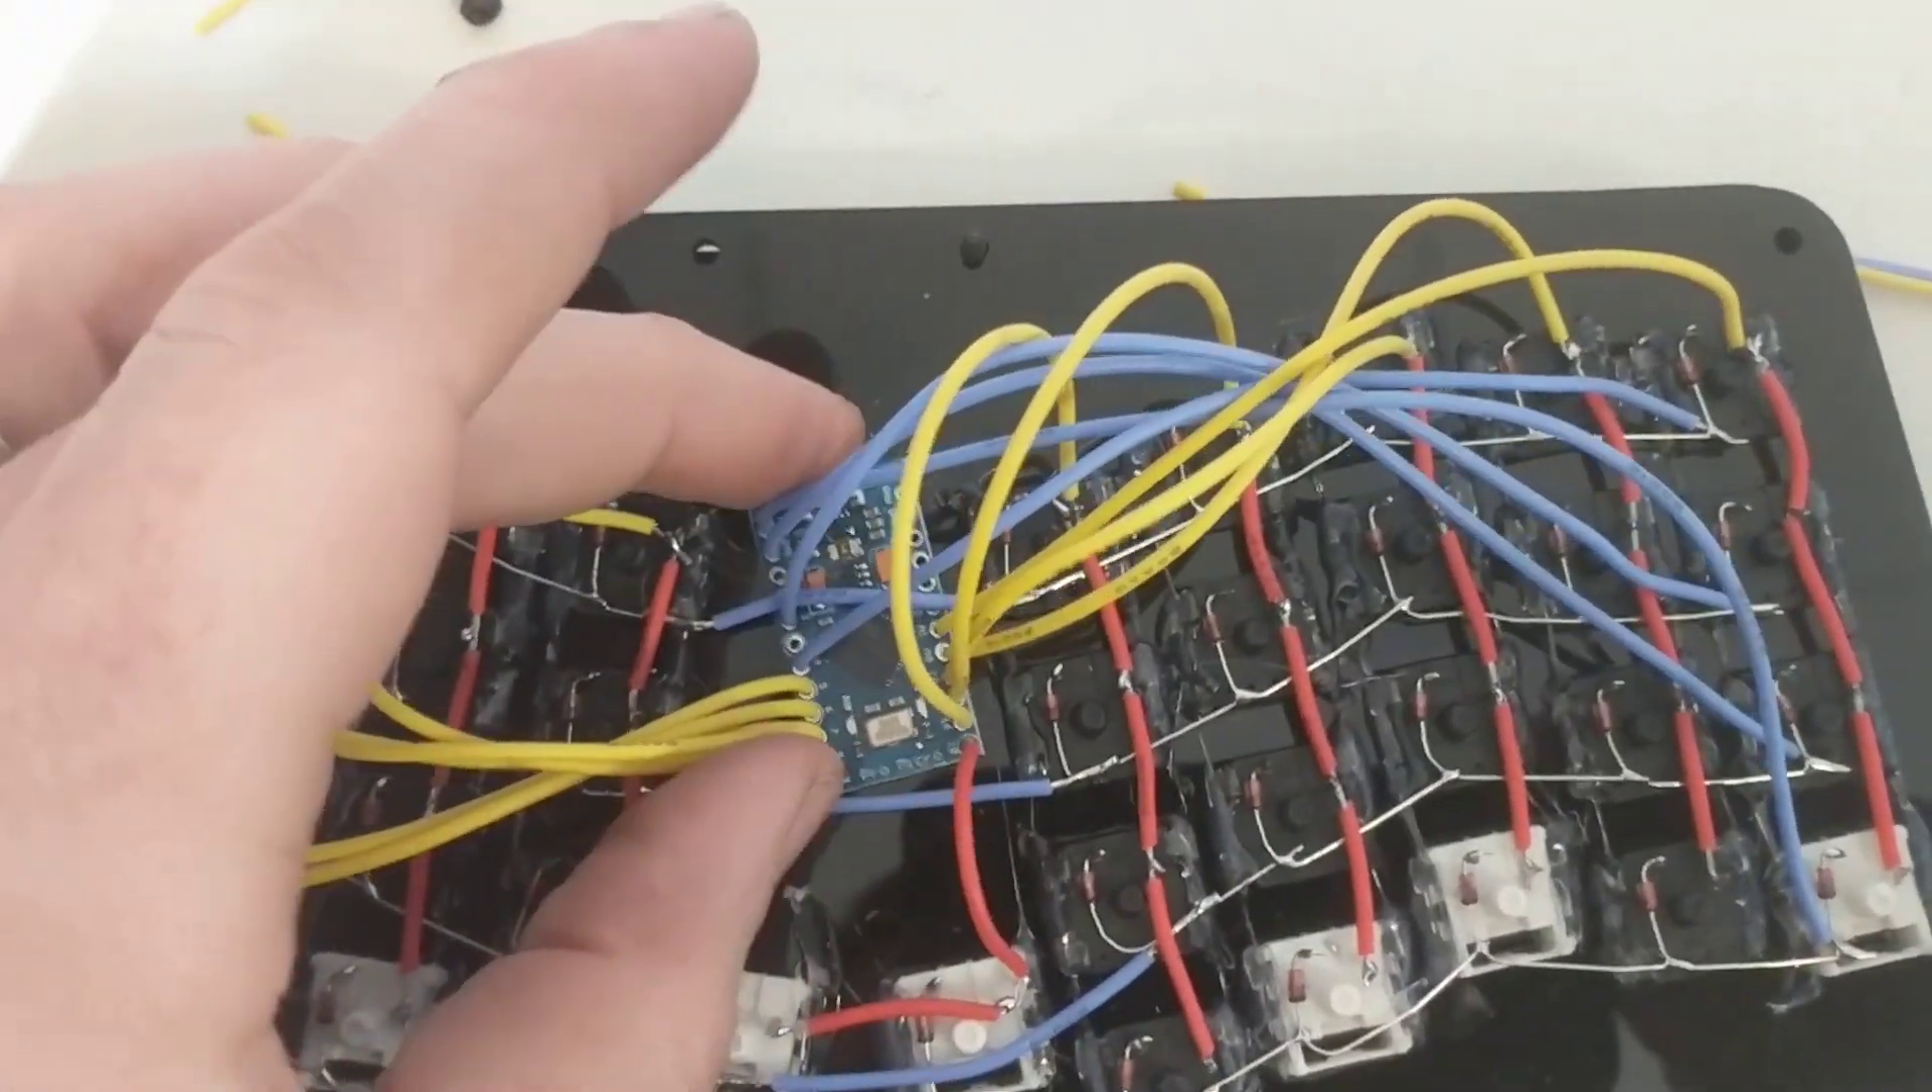All the rows and columns are wired together now and wired into the Pro Micro, the microcontroller.